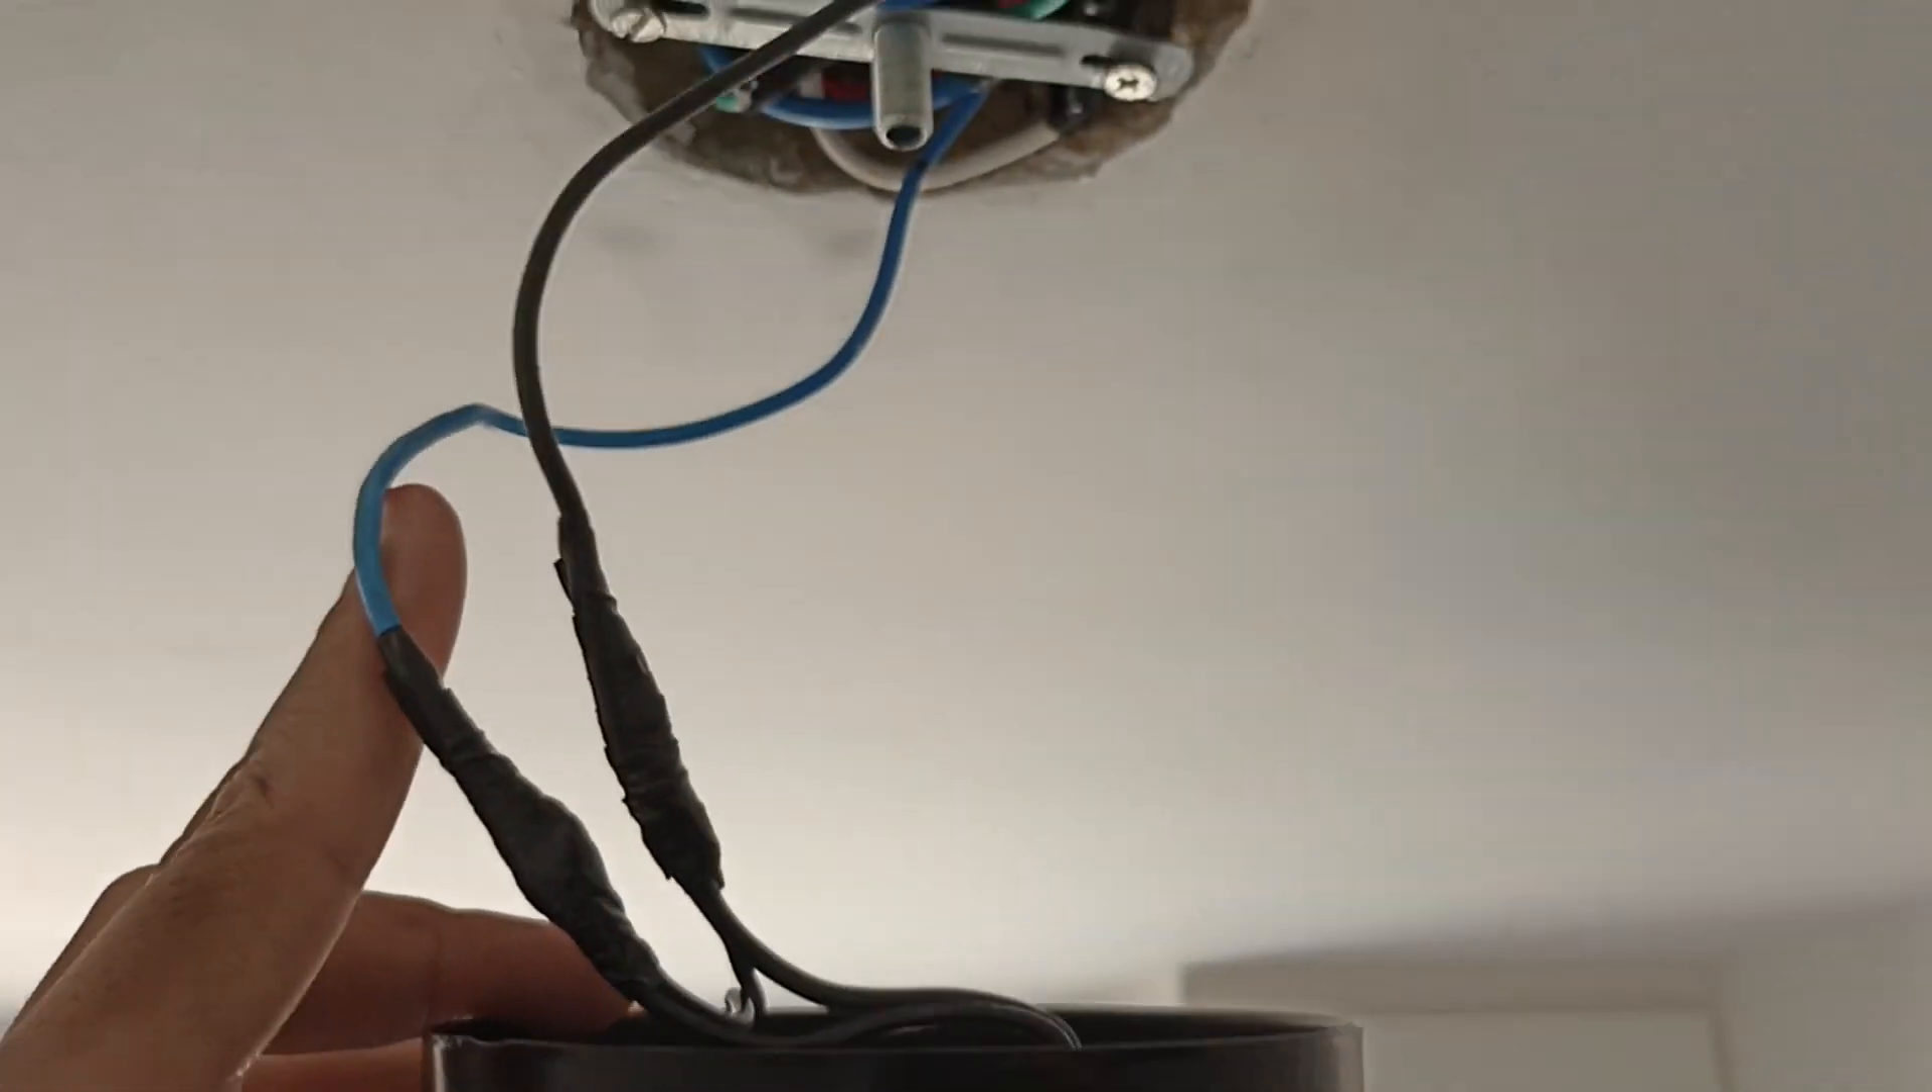Então aqui eu já fiz a ligação da fiação pessoal já isolei com fita isolante tá agora é só a gente fixar lá no teto de forma definitiva e testar.